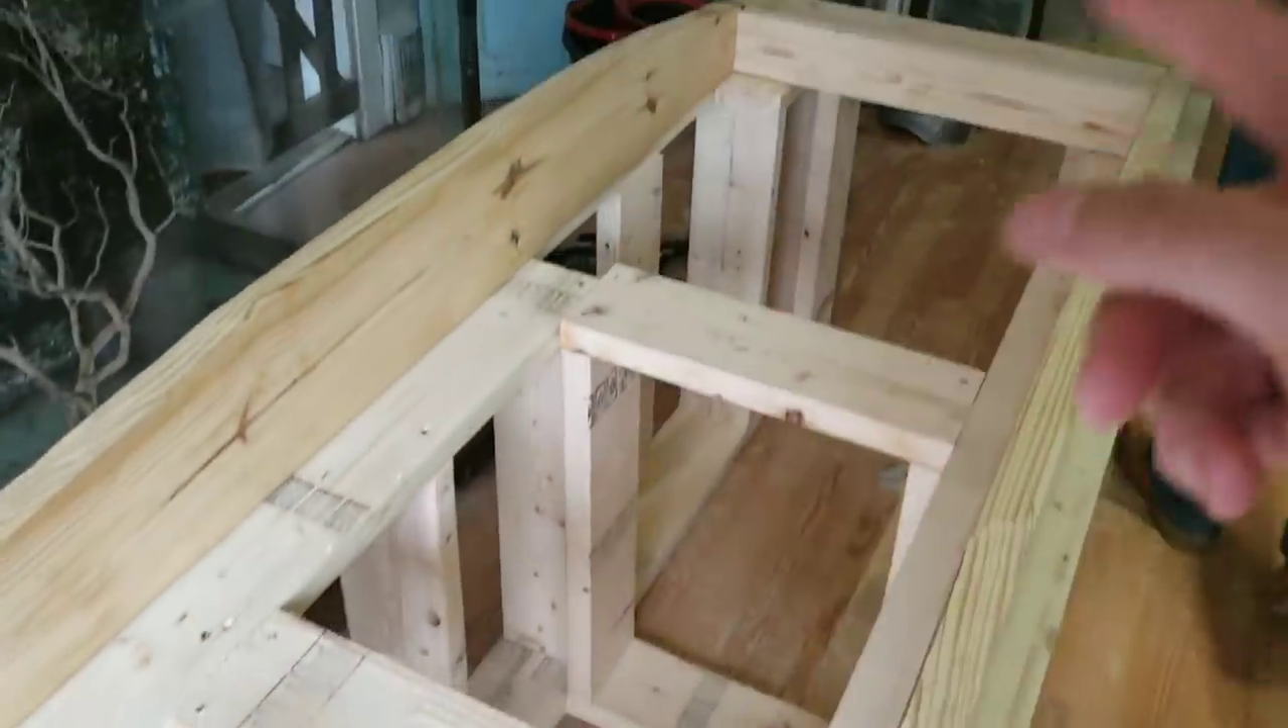So we got the 2x4s in place just to hold the structure.